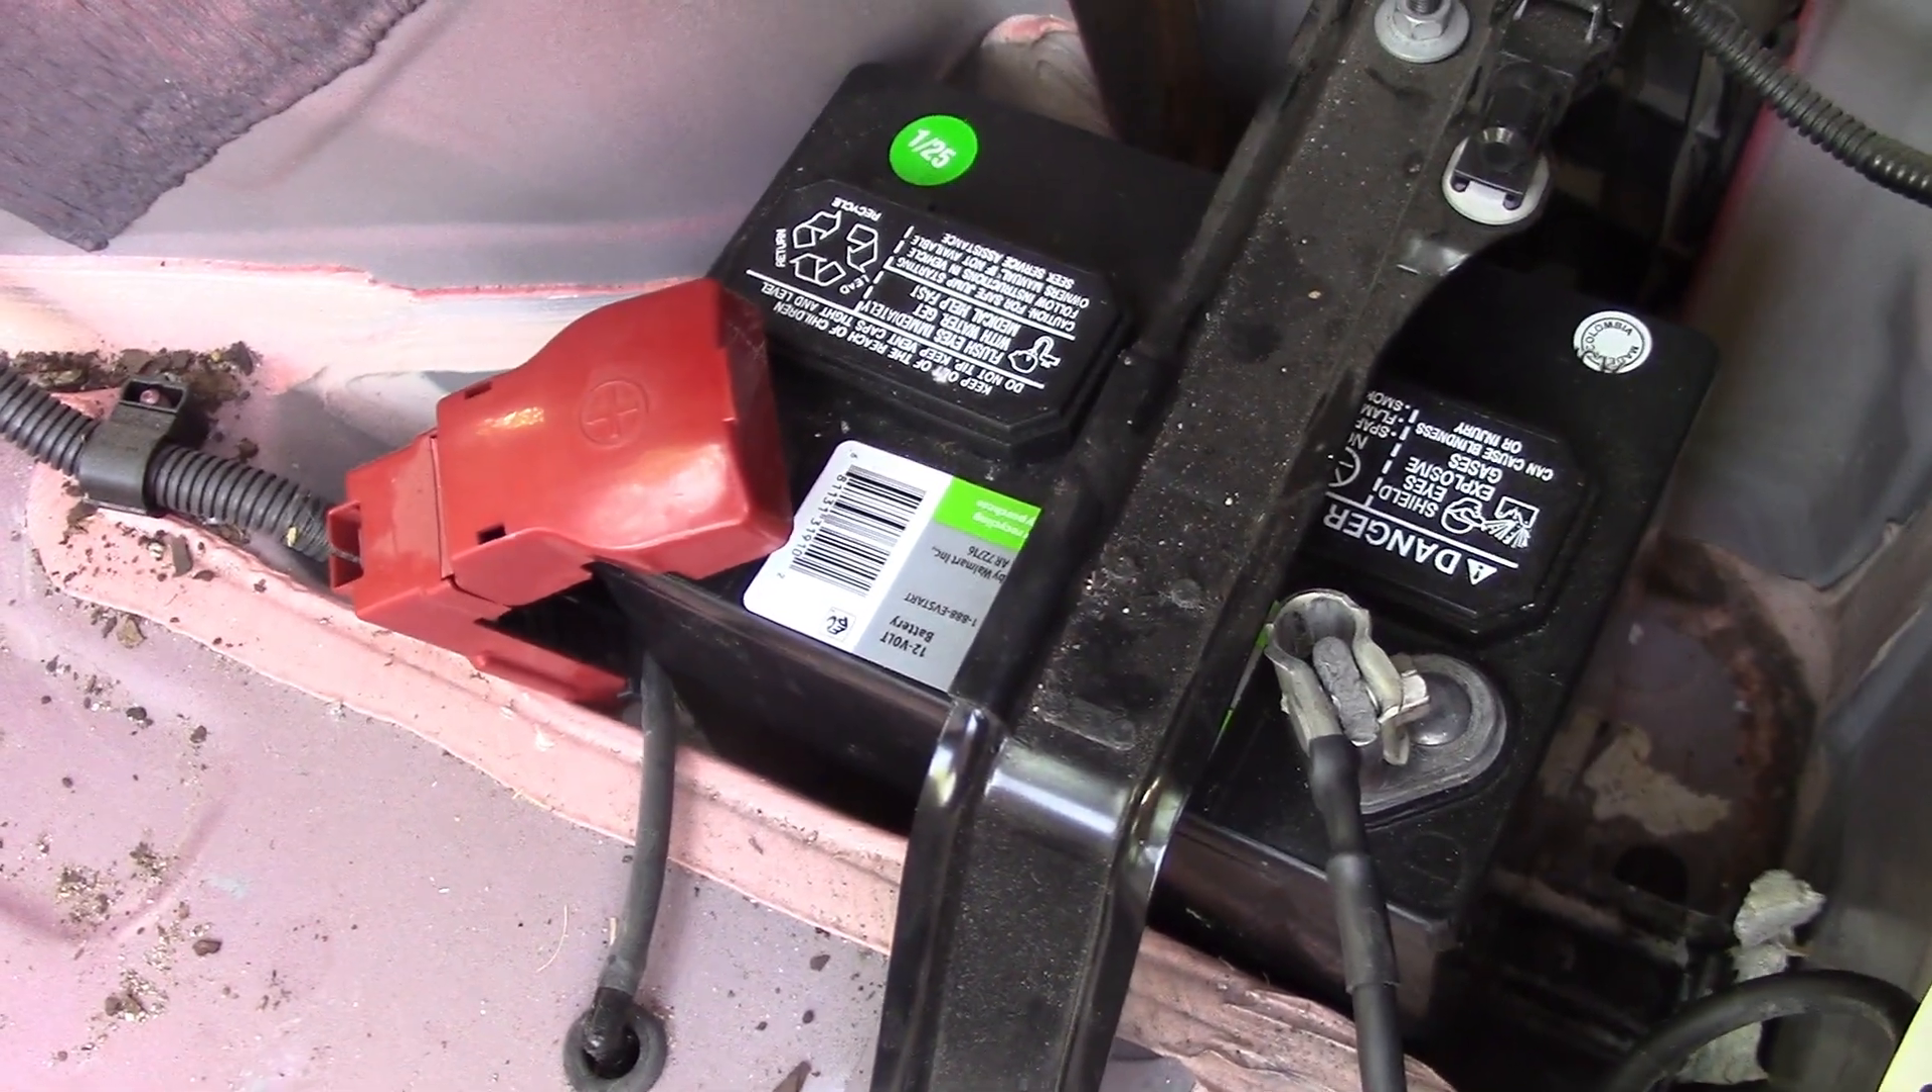All right so there's the new 12 volt battery in.